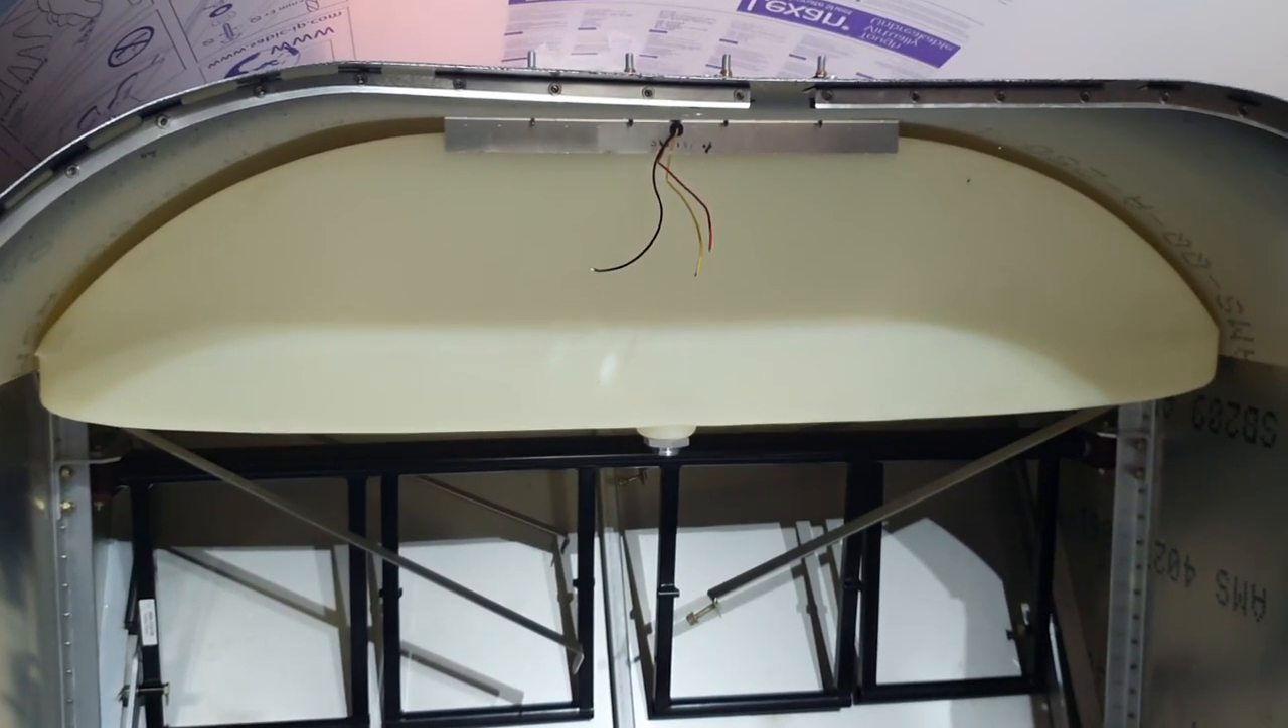If I turn the camera around I've got the fuel tank in situ.